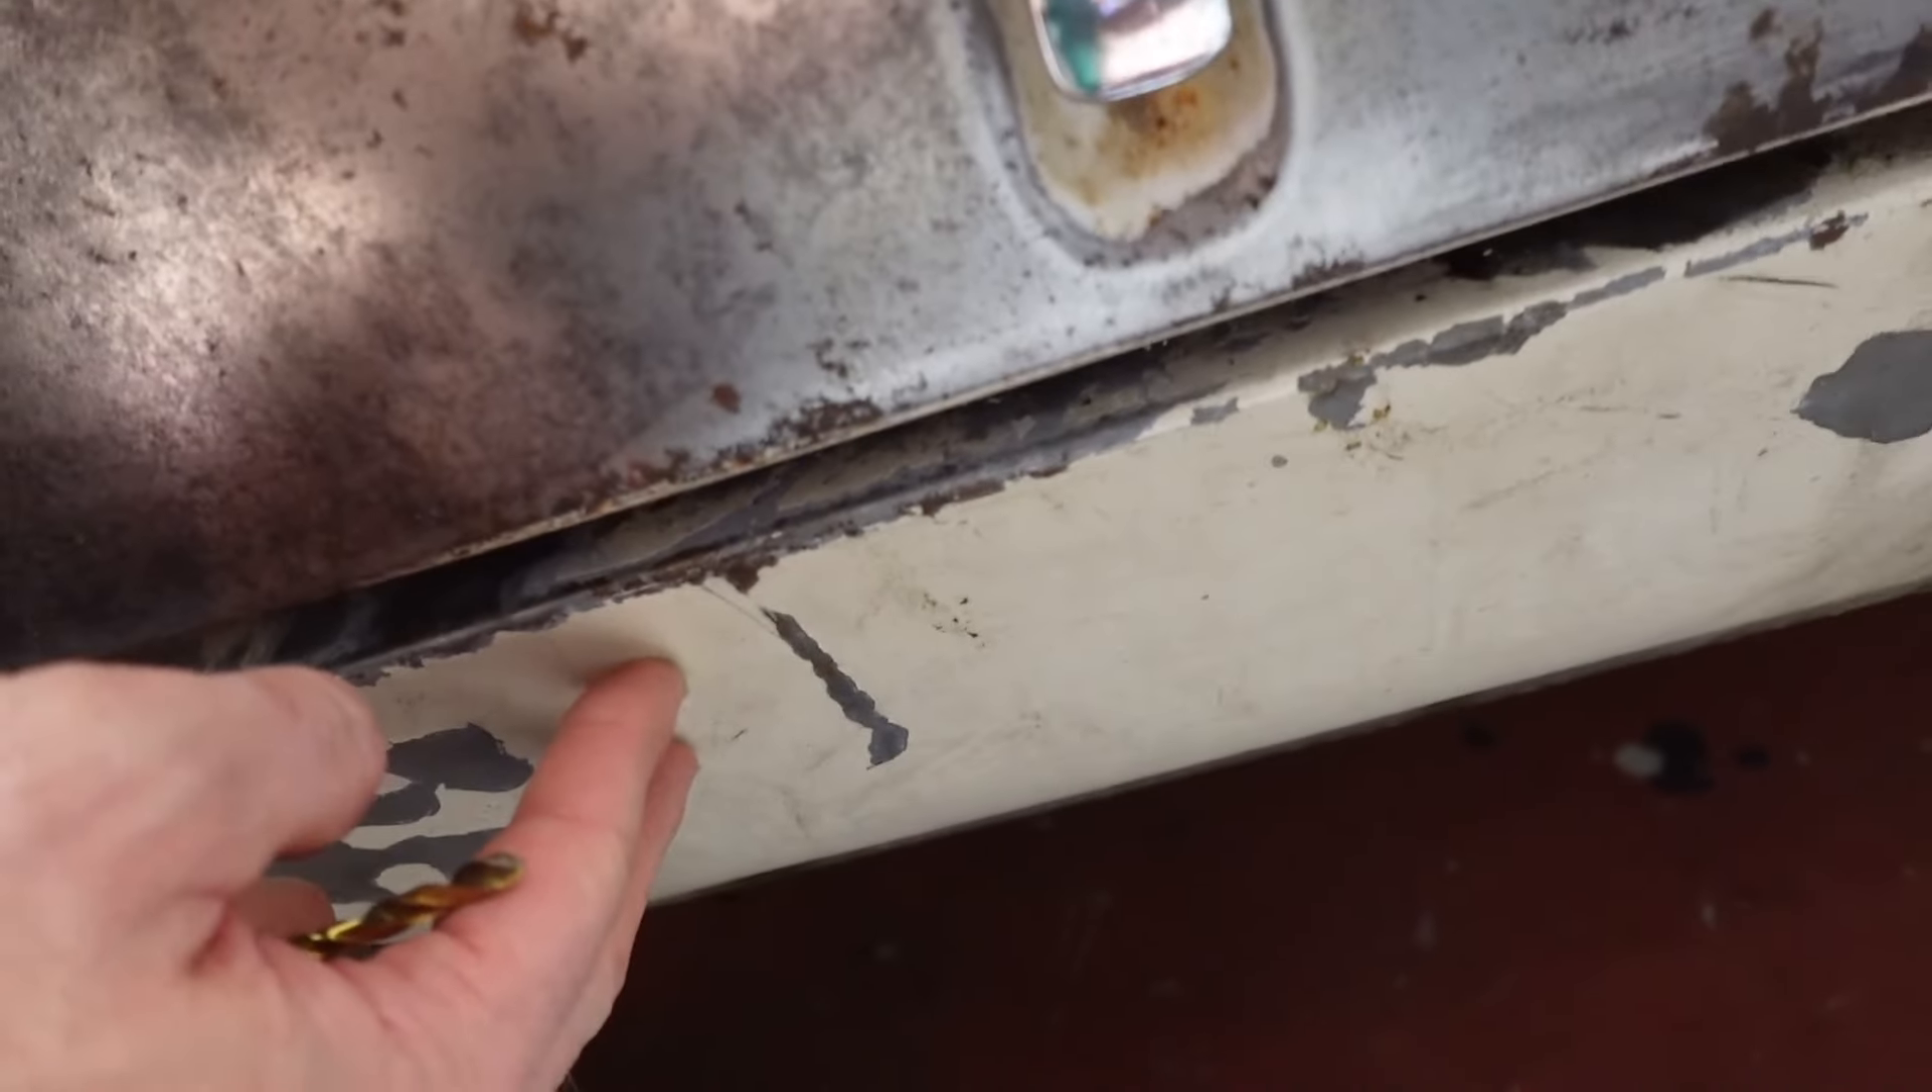This gap down here is huge. But this sill is a replacement.